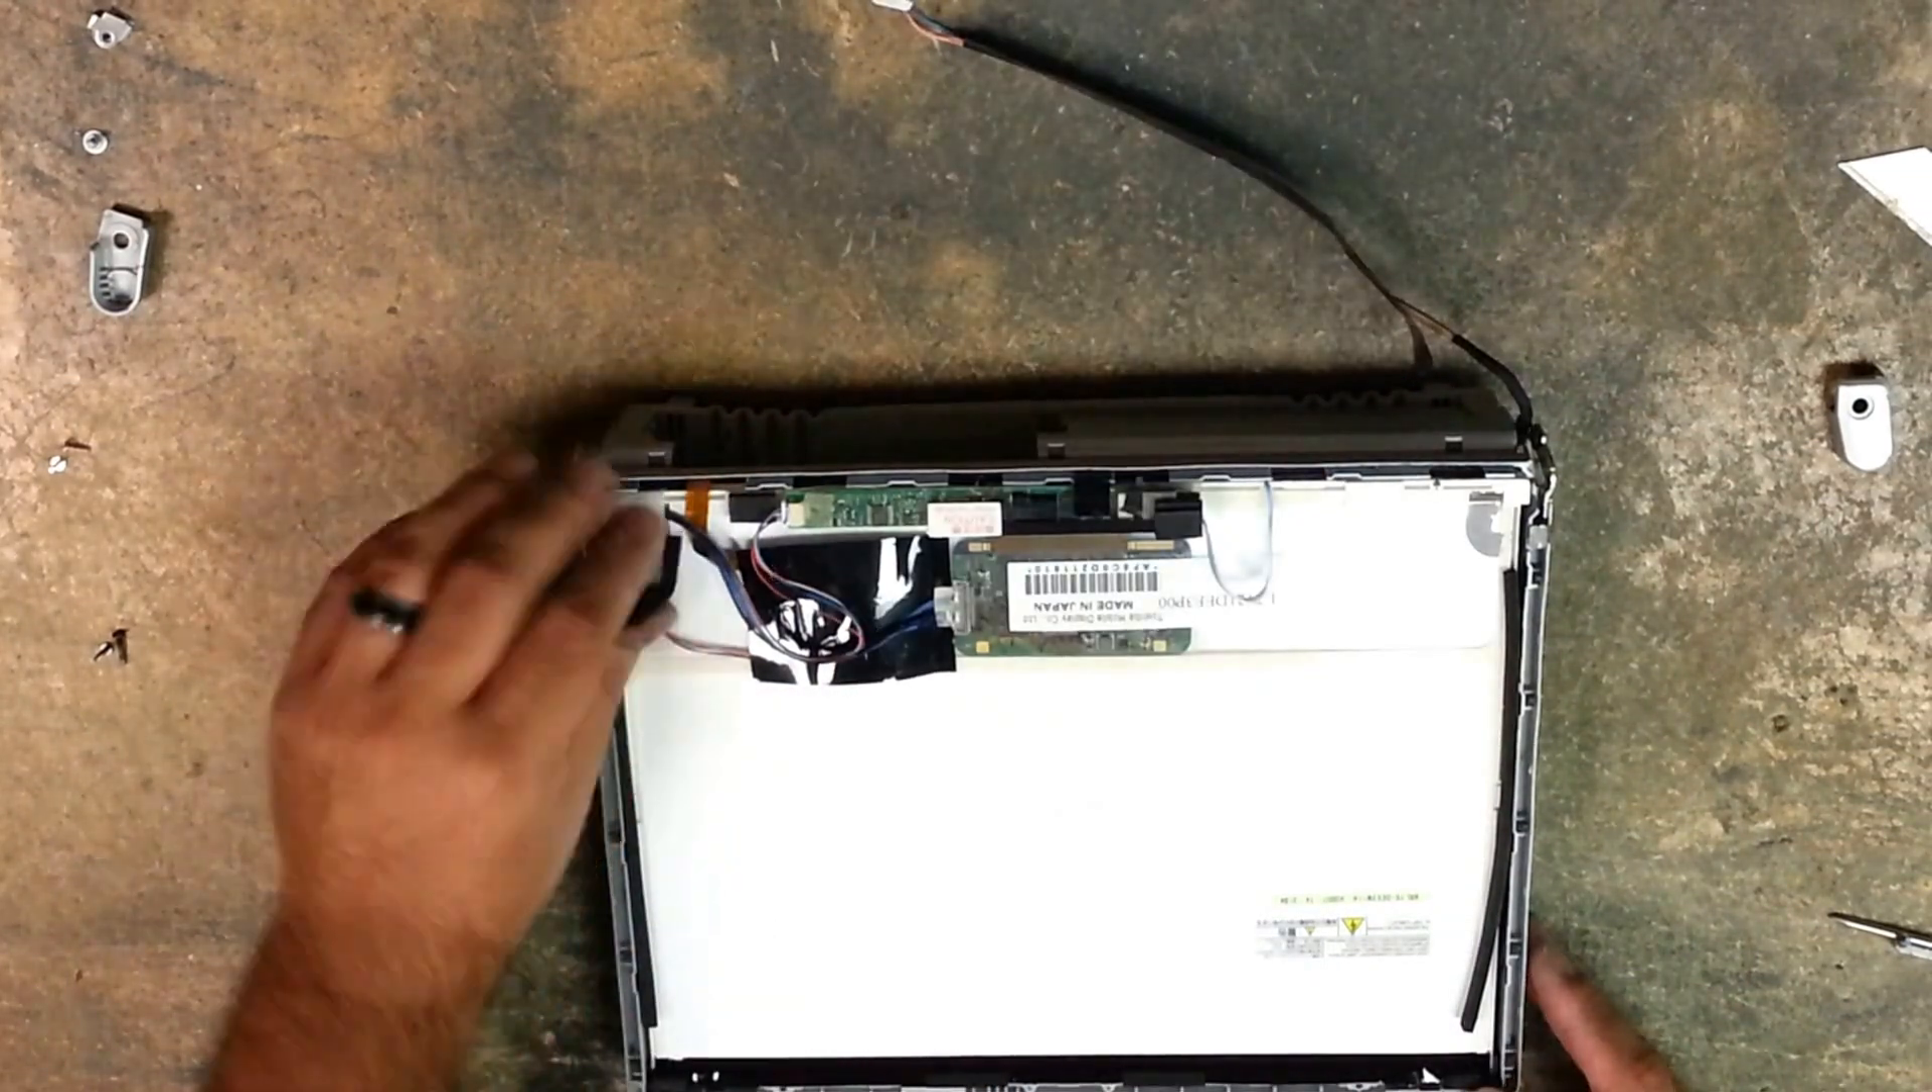You have removed your lid. So, now we have access to your LCD.